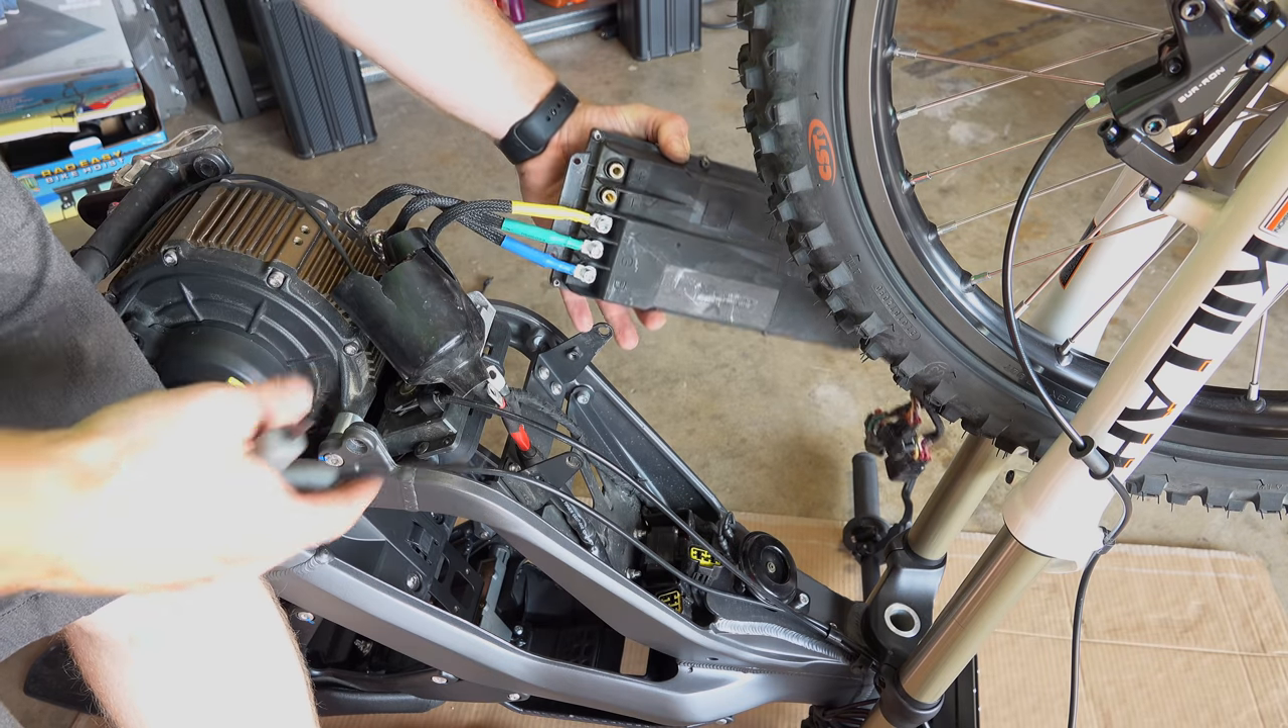All right, well, now that's done, all we have left is just to pull these last three motor leads. And they are marked yellow, green, blue.